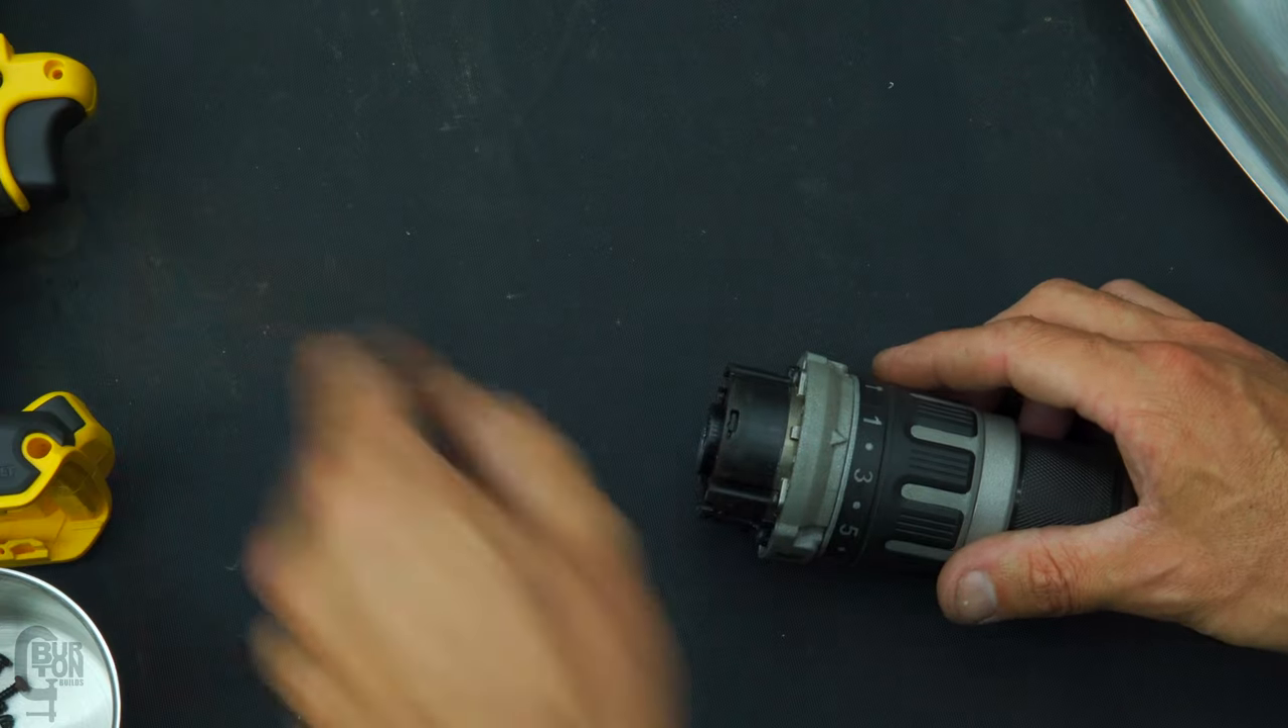Now that the gearbox is completely free, you can see that it's quite a small little unit.